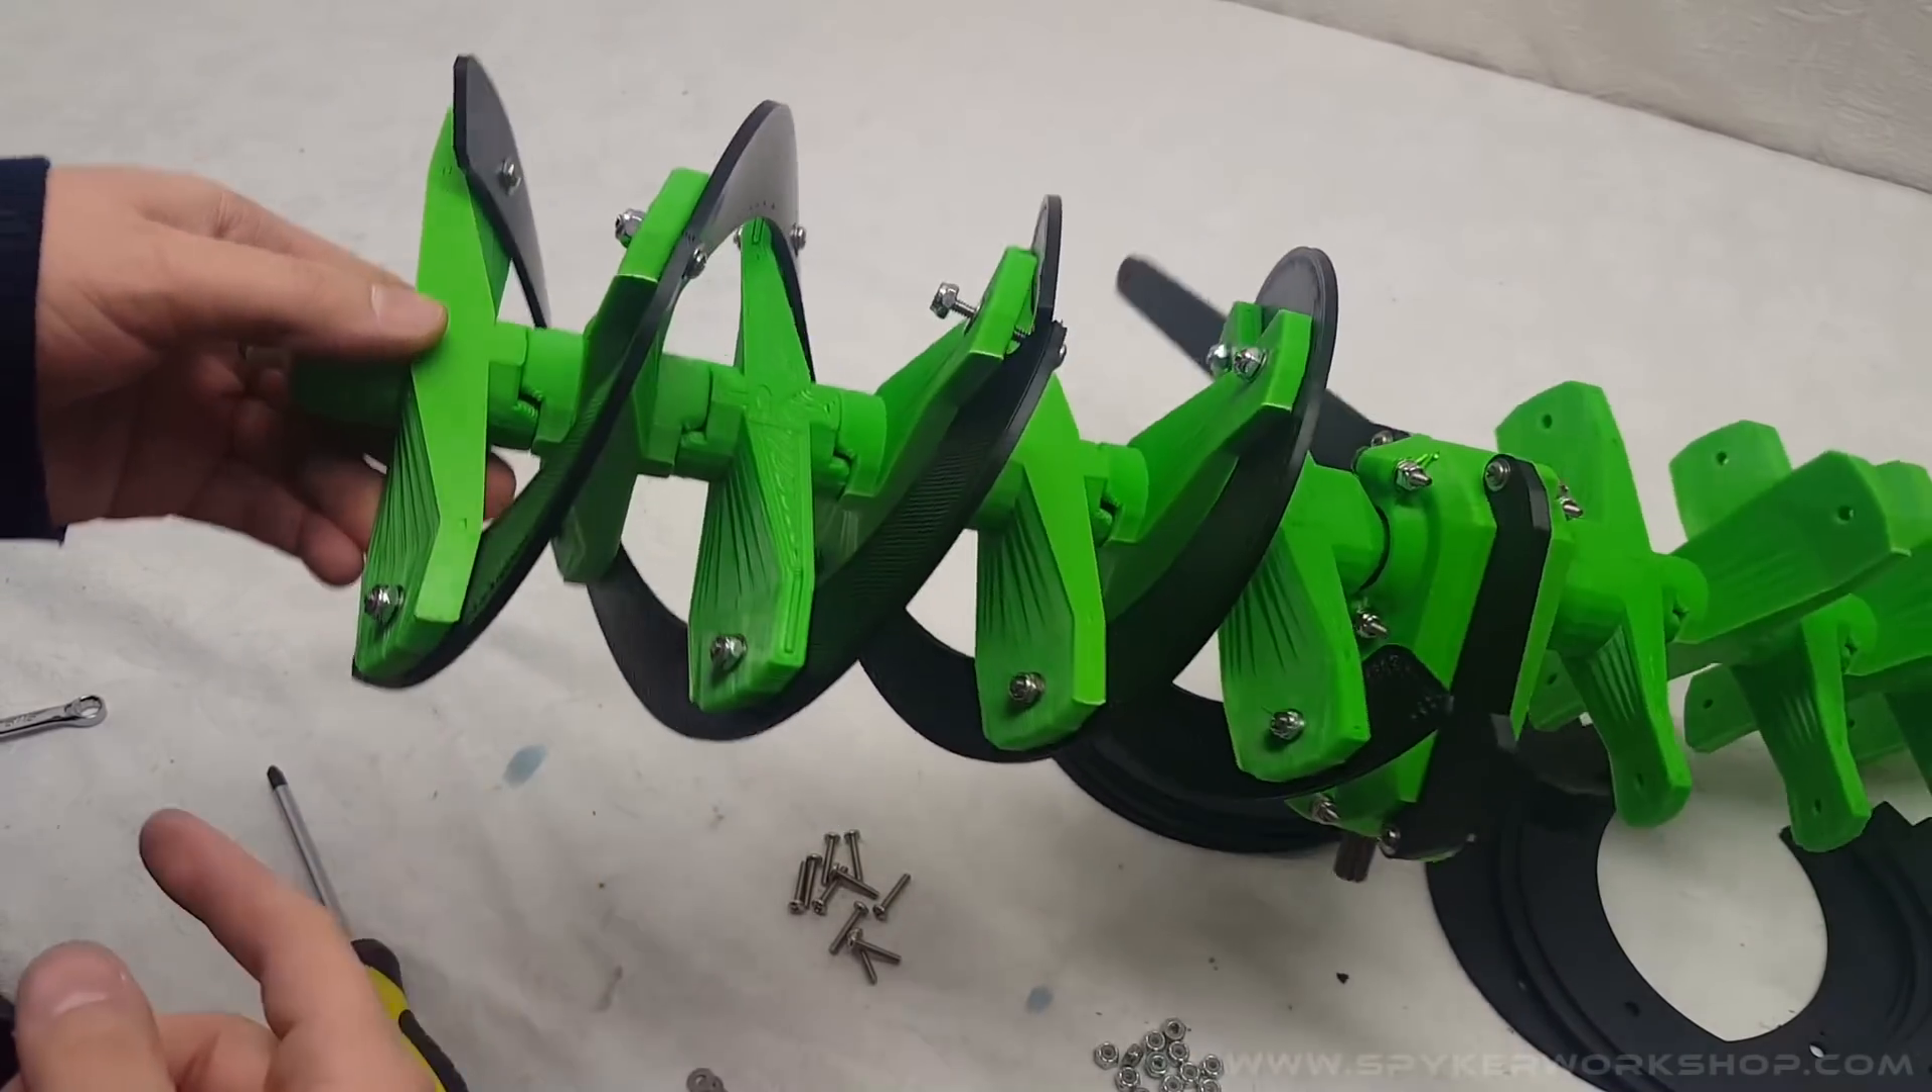So here I almost have the right side done. I got these blades on here.